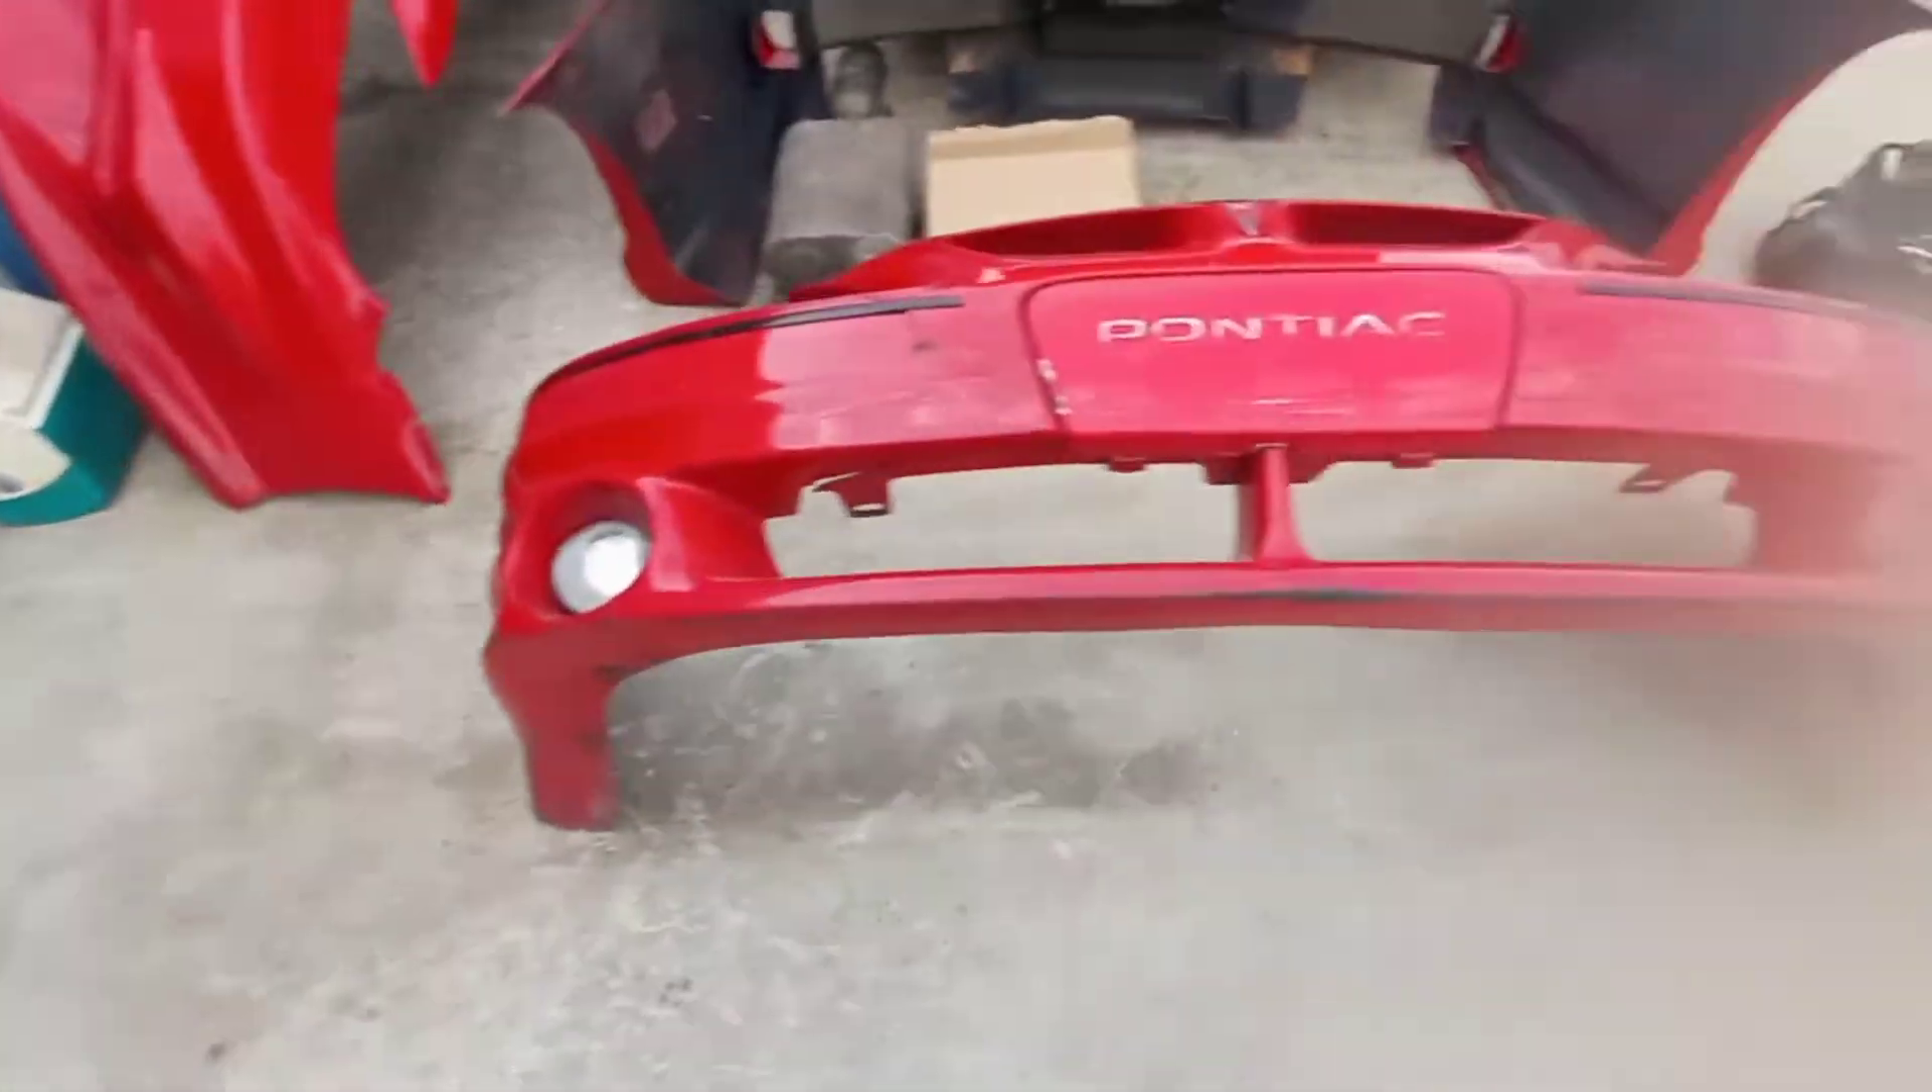So i have the front bumper off as you can tell.